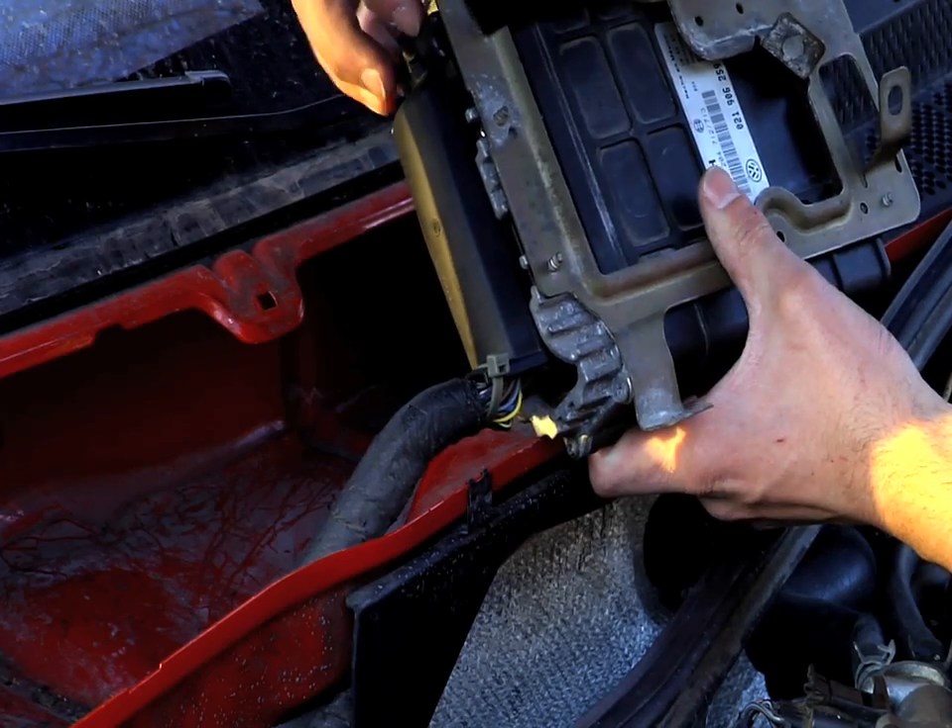The only thing holding on your ECU now is the wiring harness.